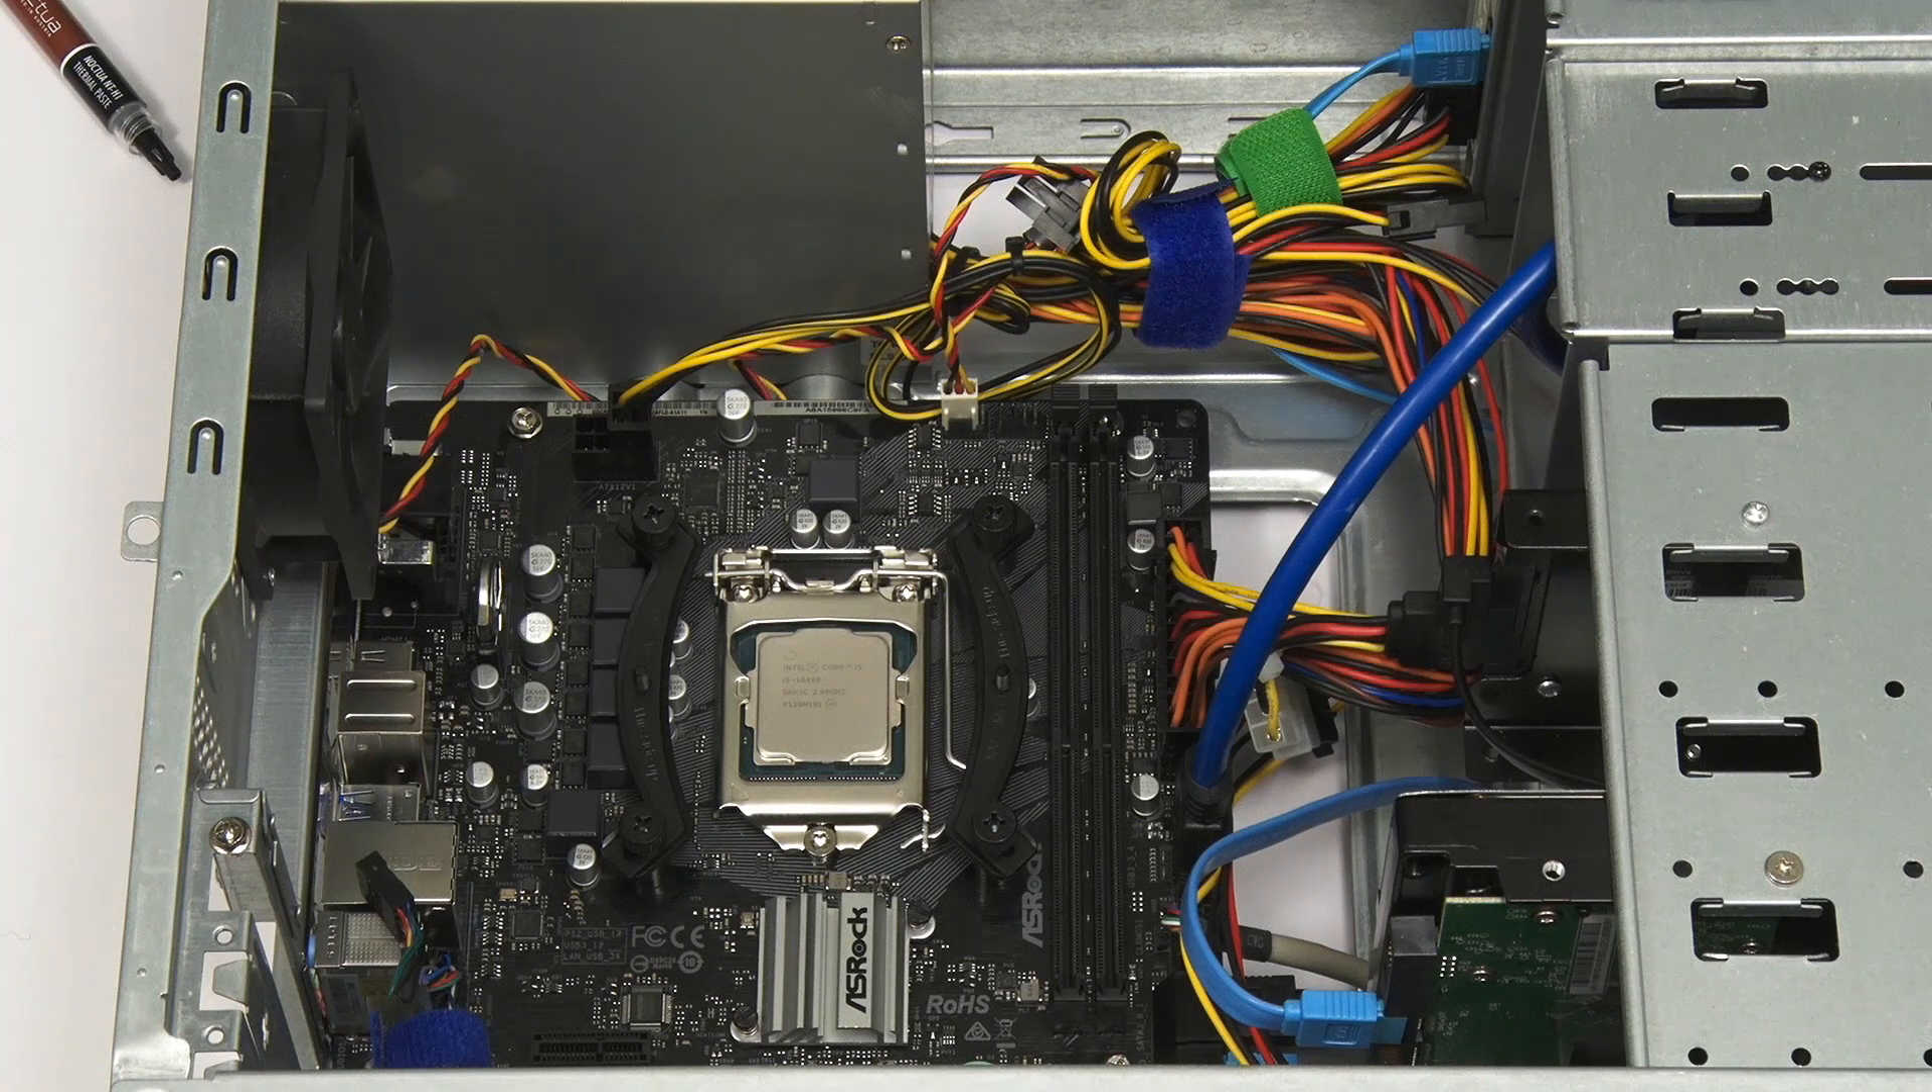These Noctua coolers are far easier to fit when the motherboard isn't mounted in the computer. But regardless, we've now got the mounting bars in place for the cooler.